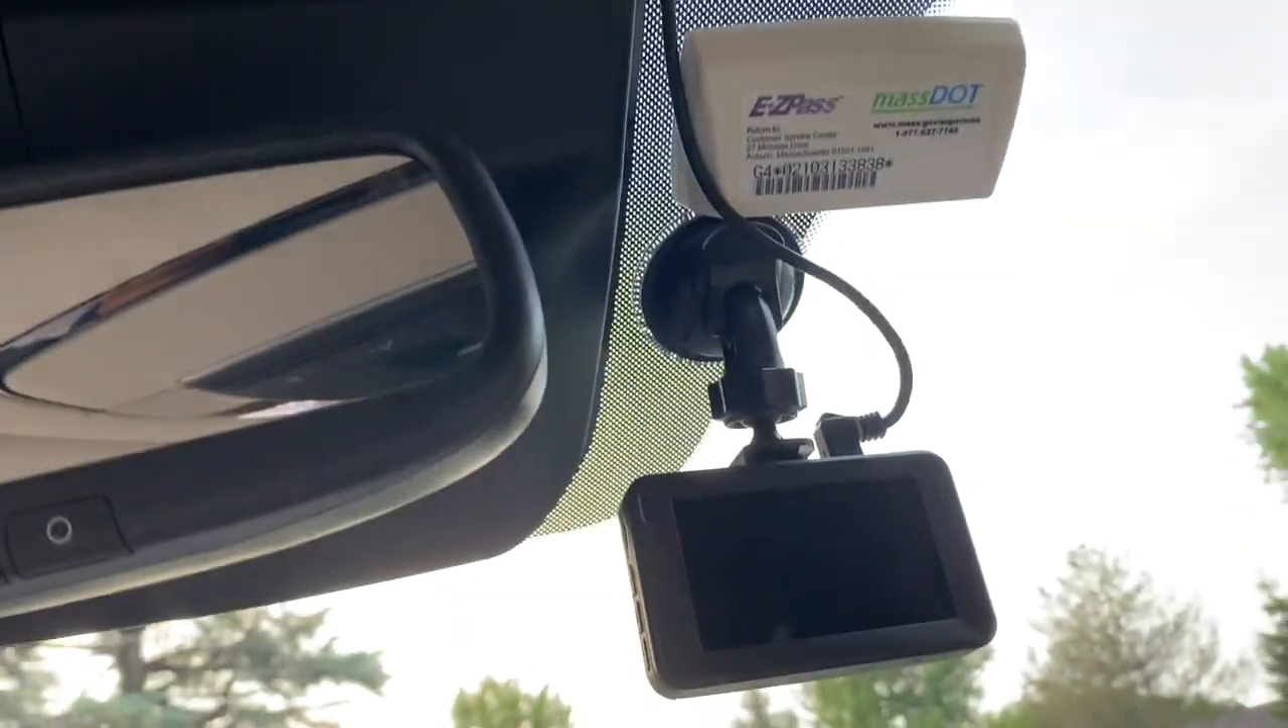So once I did that, I ran the wire up through the top and I connected it to my dash cam here on the right side.